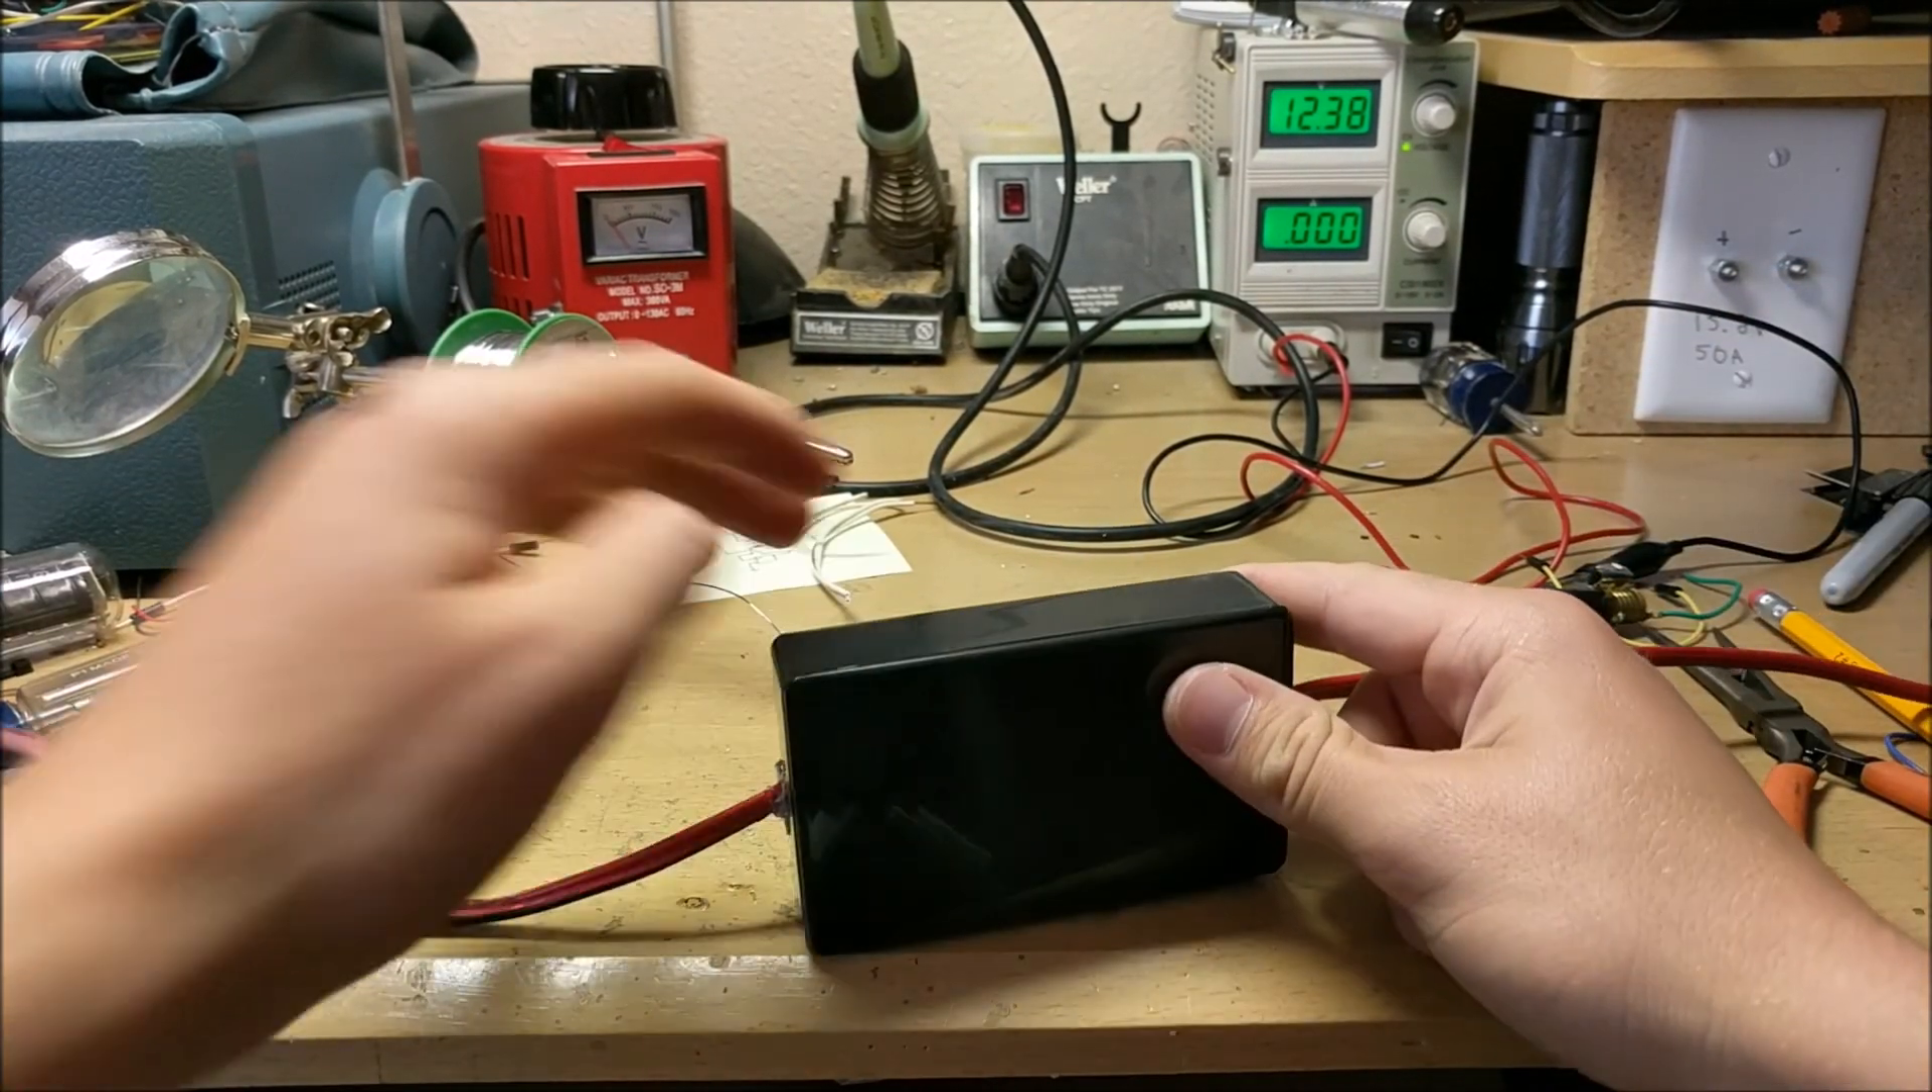Okay so as you can see this is the box all closed up.